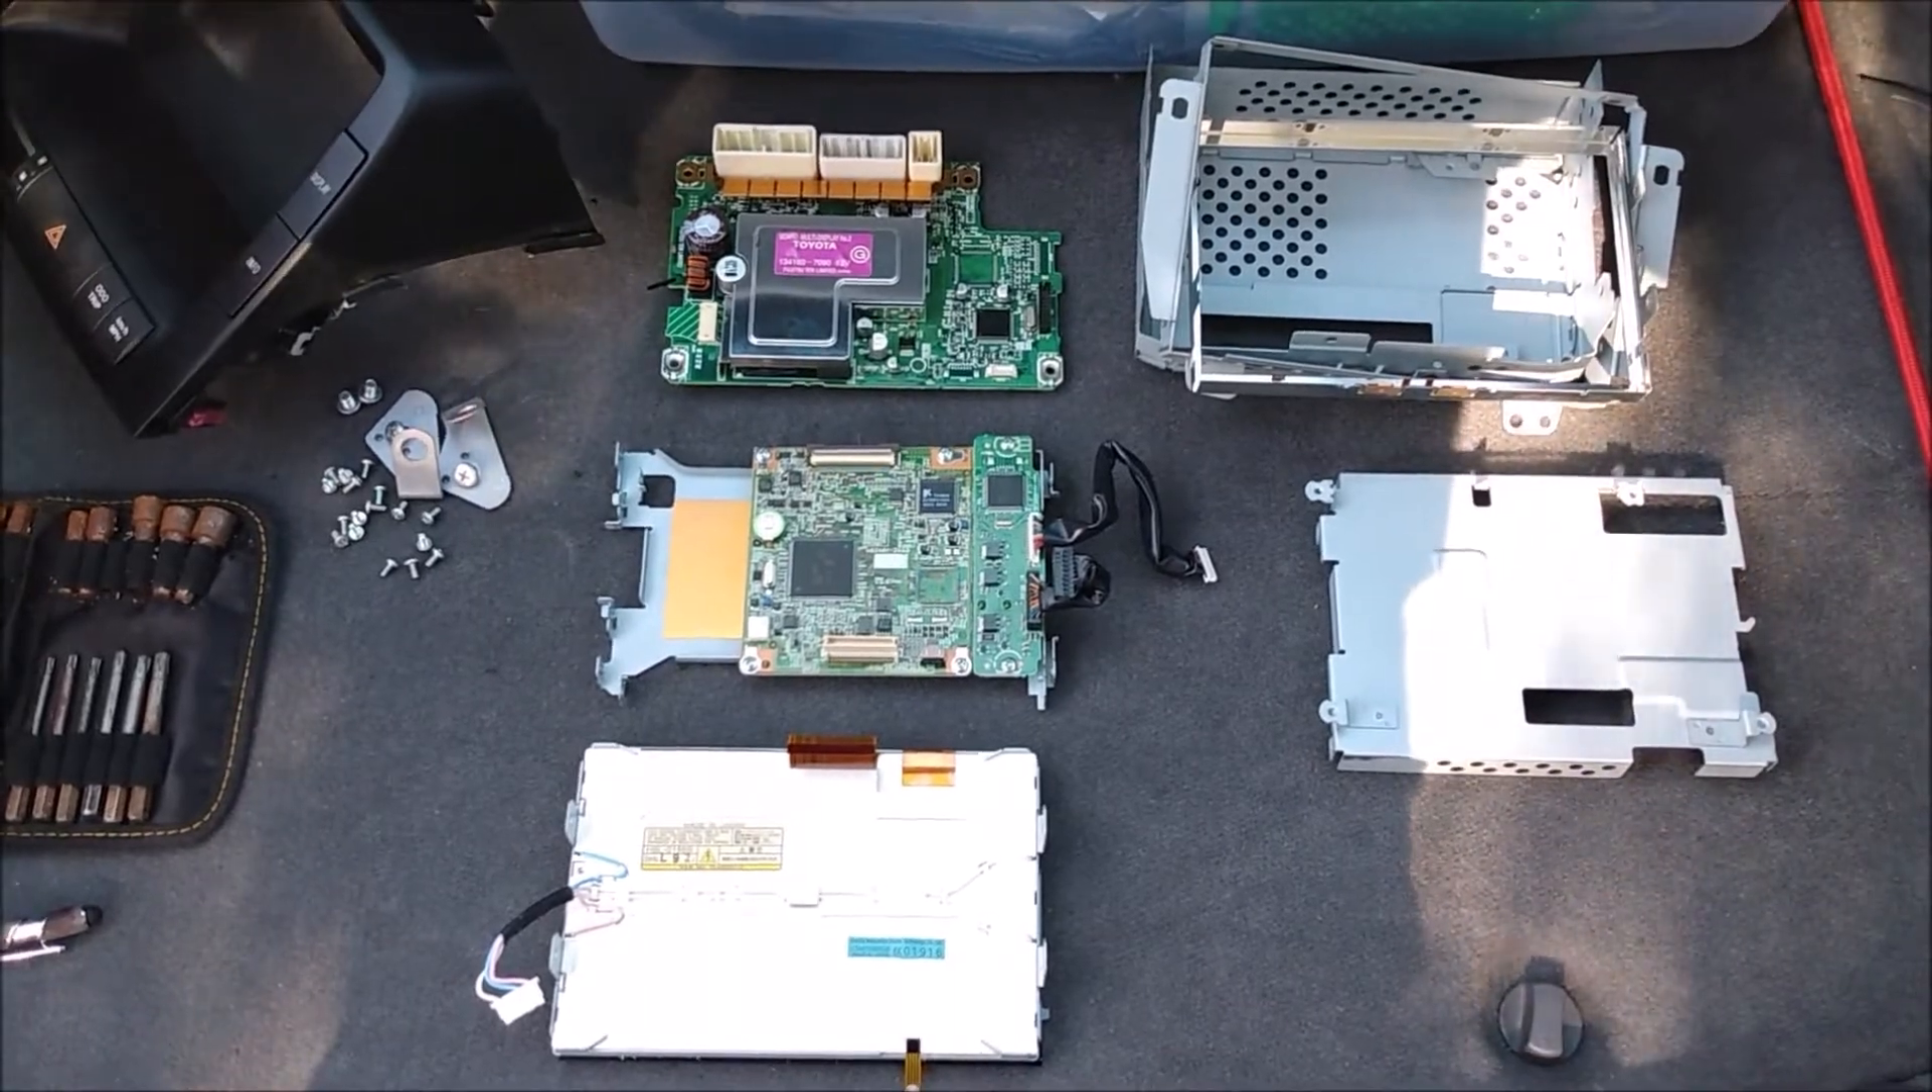And now we have our multi-function display in a bajillion pieces in the back of the car.